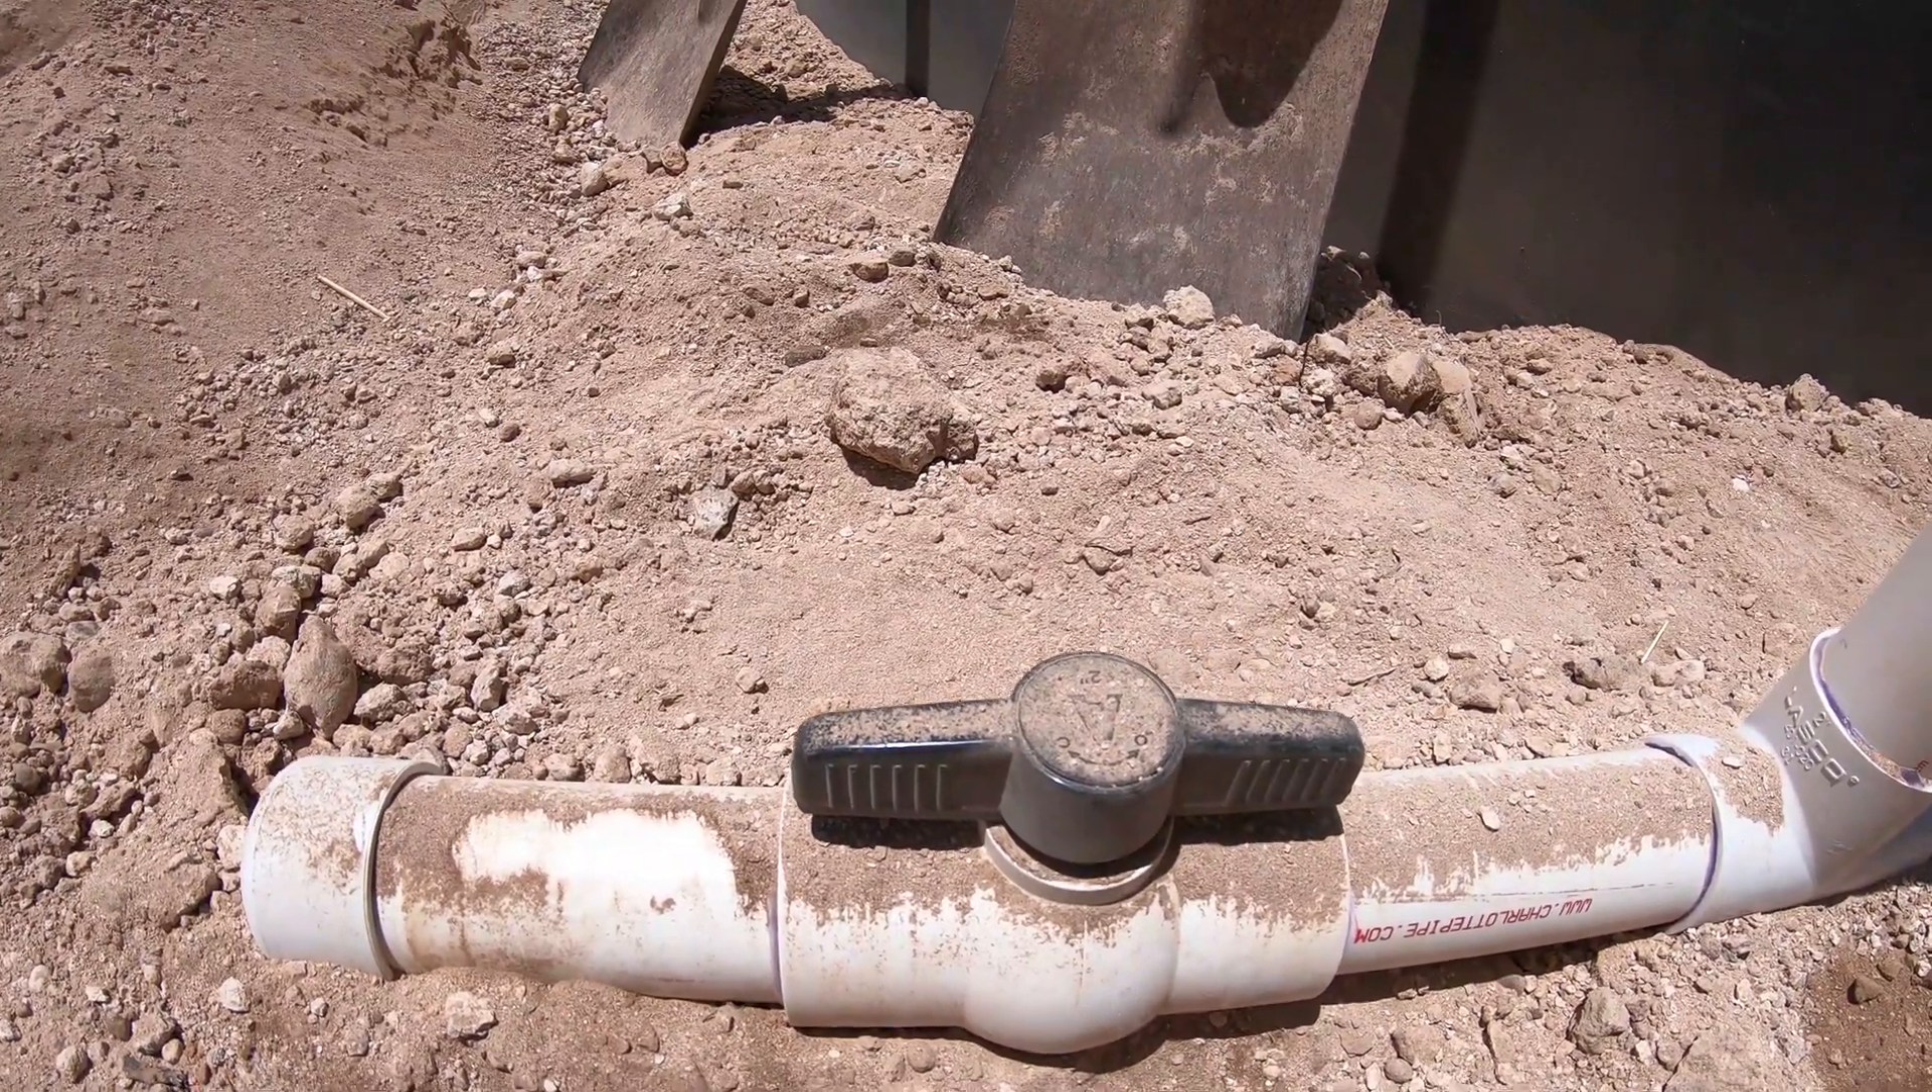I put another valve on here with a cap.